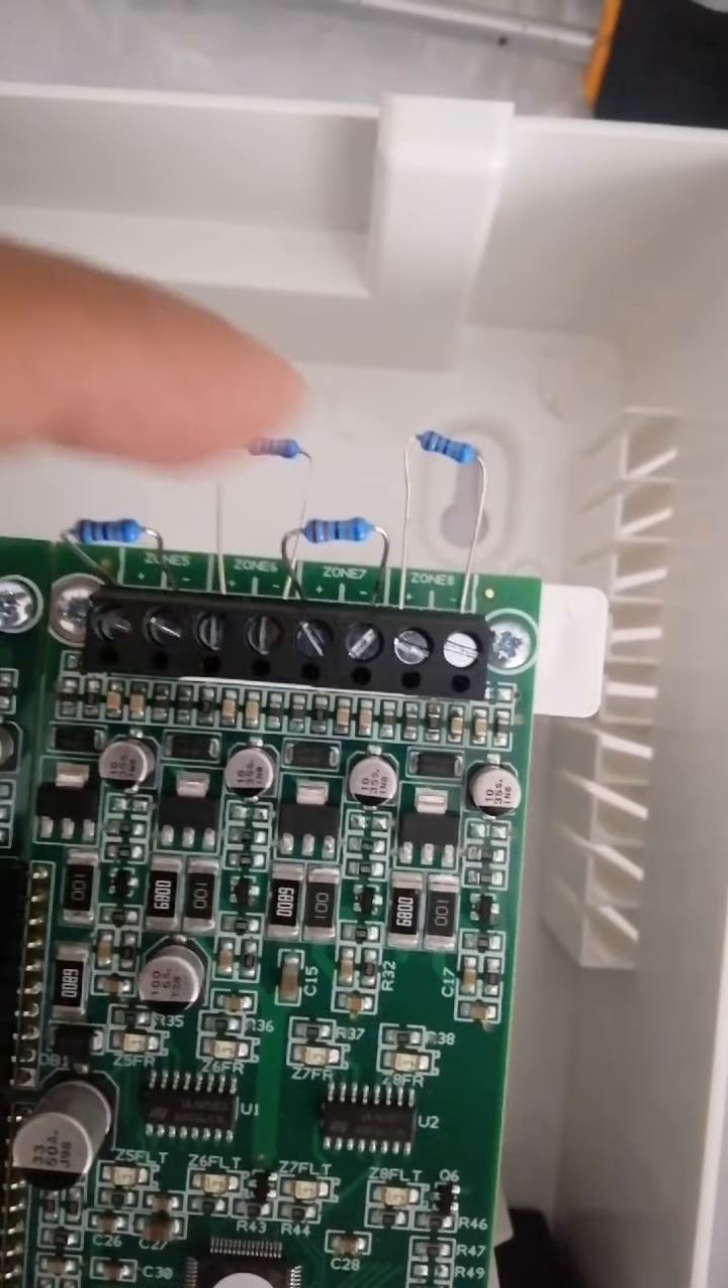Nakabit ko na yung mga resistor ayan kinabit ko na kinabit na natin.